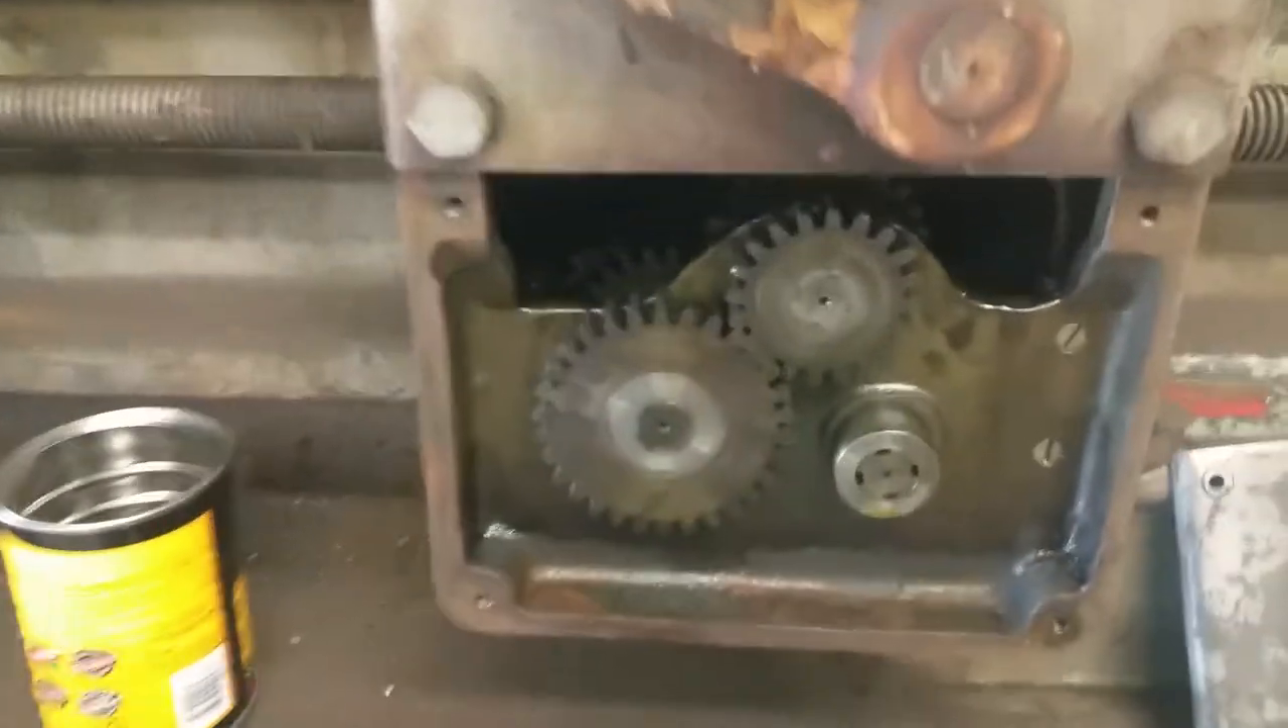Uh i took this four bolt lower plate off and i can see these gears.